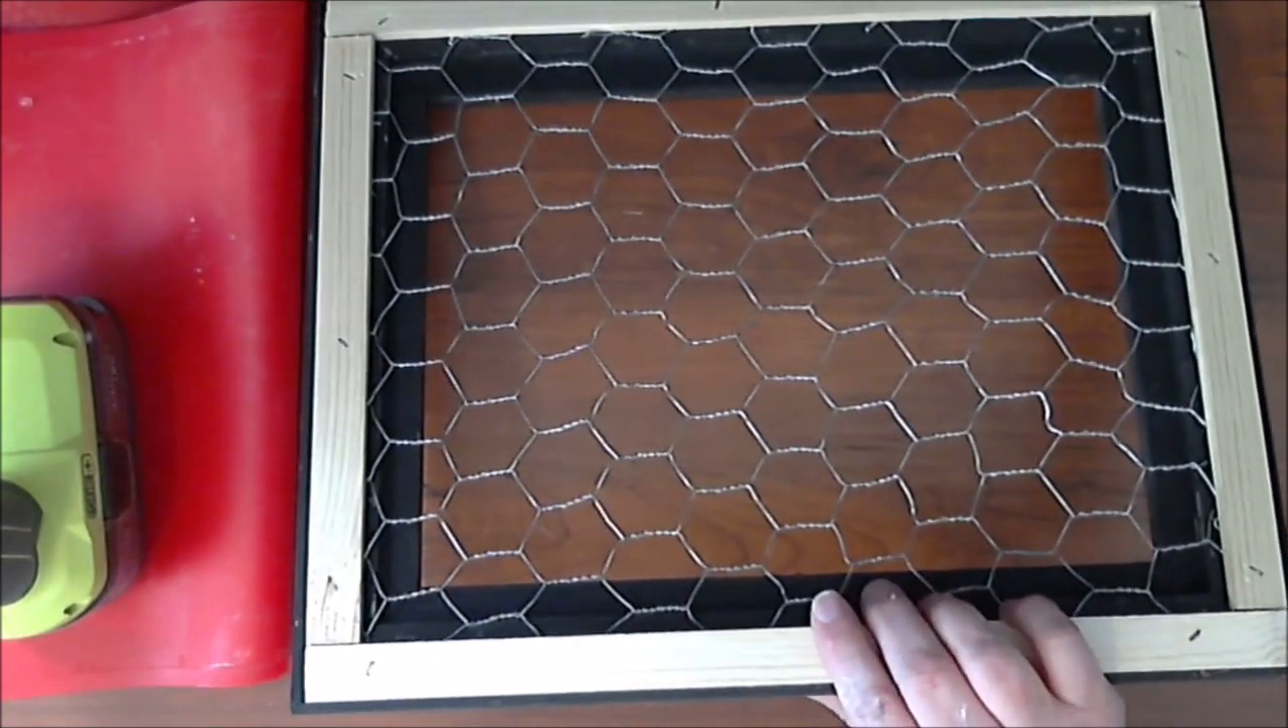This trim piece of wood is covering up all the staples and all the pokey pieces of wire.